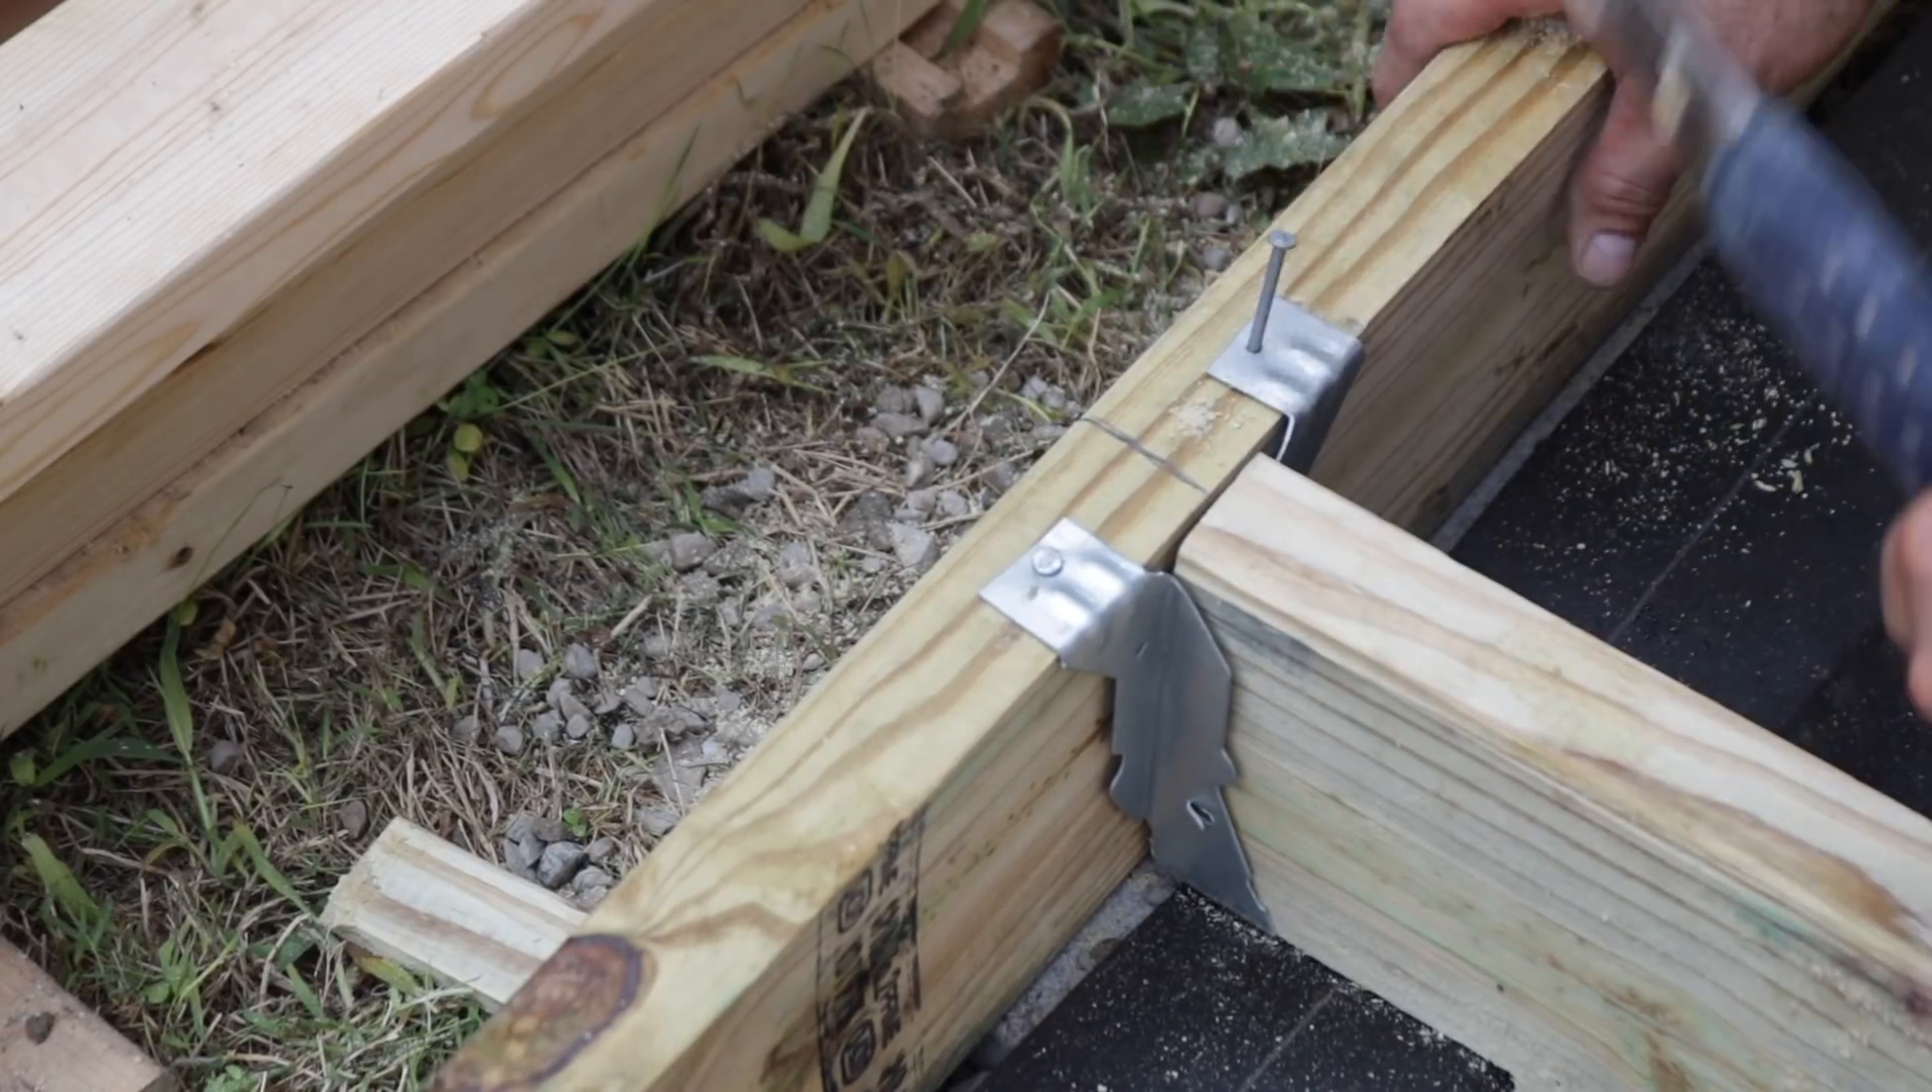We wanted to make sure that the foundation of the shed was really strong so we attached the joists to the outside frame using joist hangers.